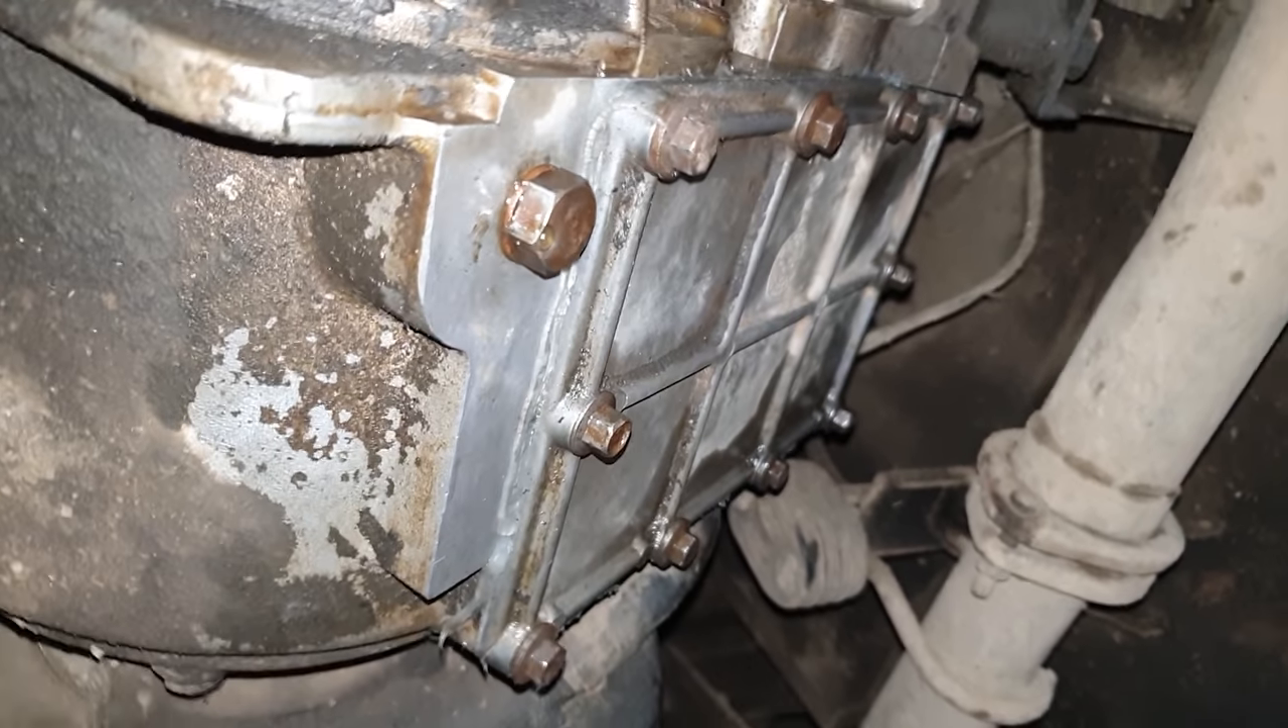Ian's got the plate back on the gearbox transfer box and nothing's leaked yet.